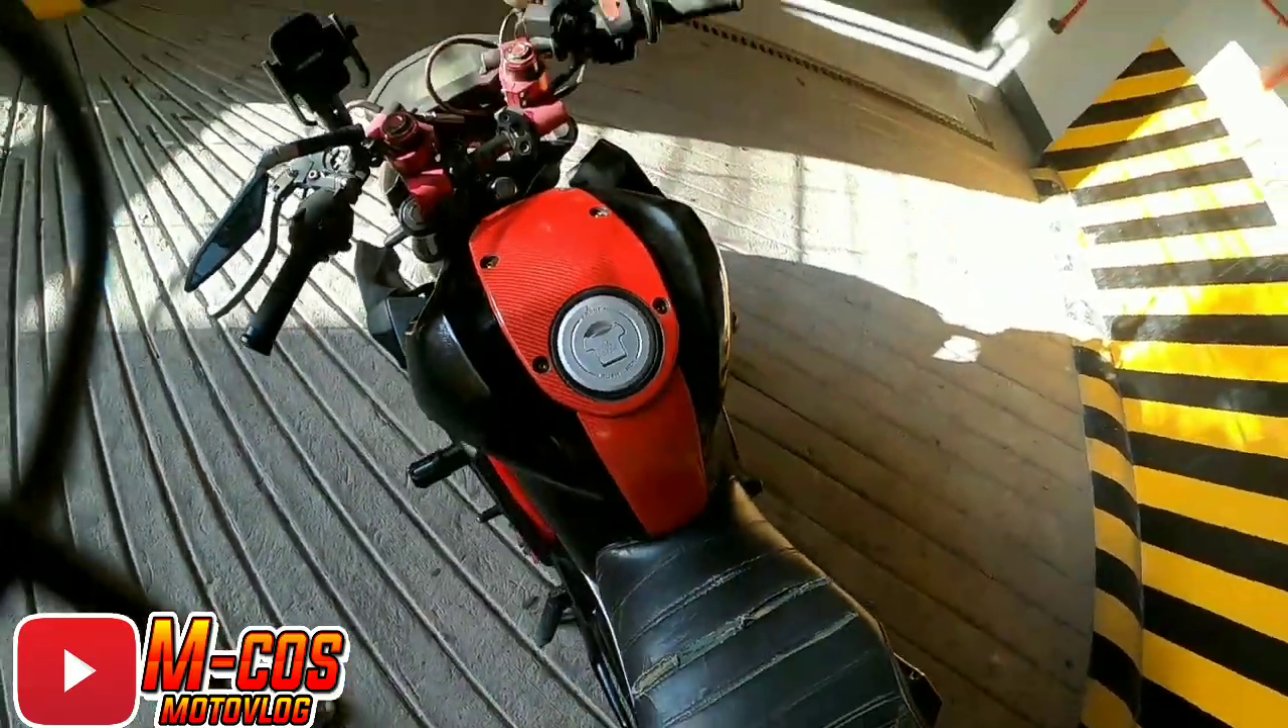Nakakabit na yung ating tank cover na pinadecals.